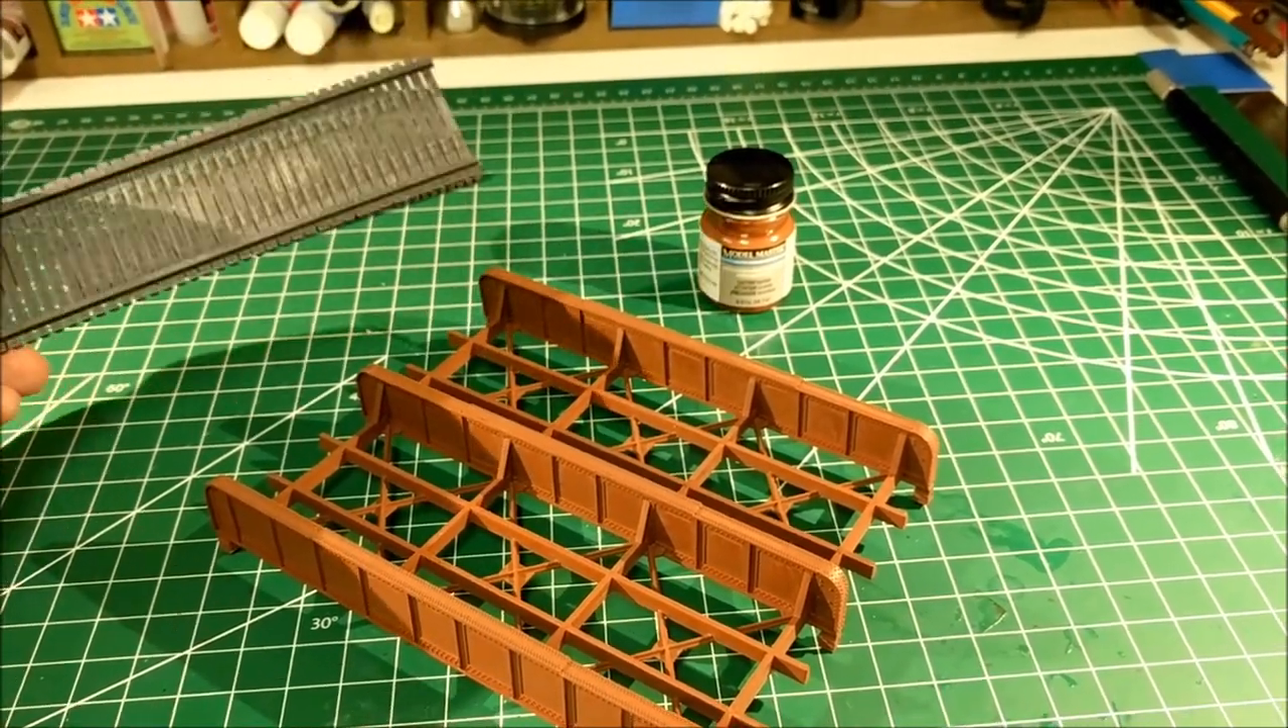The bridge has been painted a undercoat of Model Master's flat rust, but we have not attached the railroad tie sections.